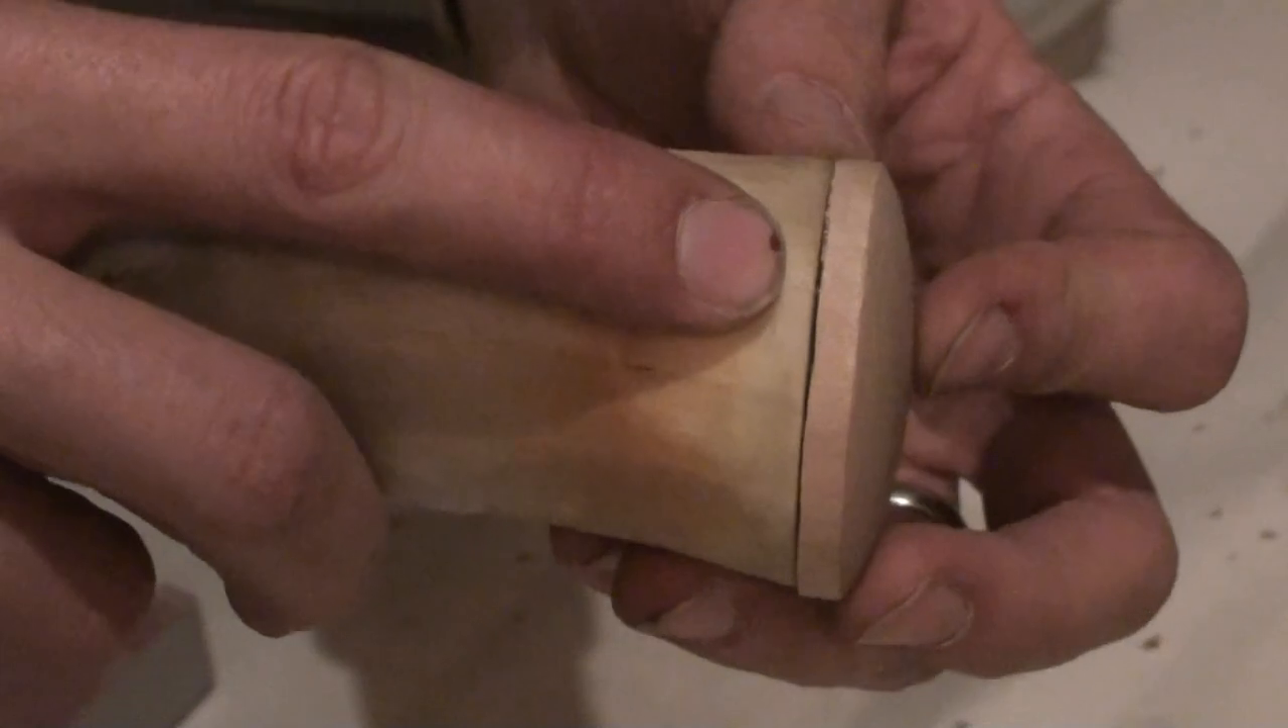Okay, we got our plug in there, and it's pretty flush, it's pretty good.